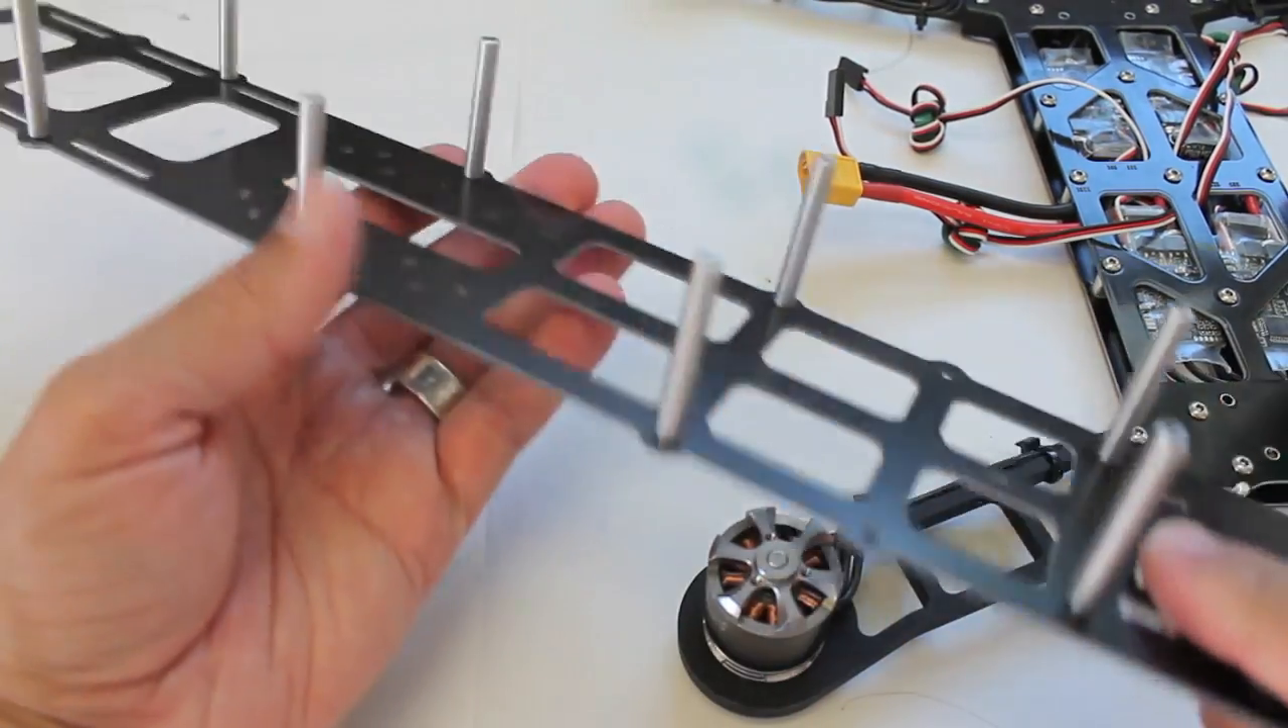Okay, our long spacers are mounted on the plate.